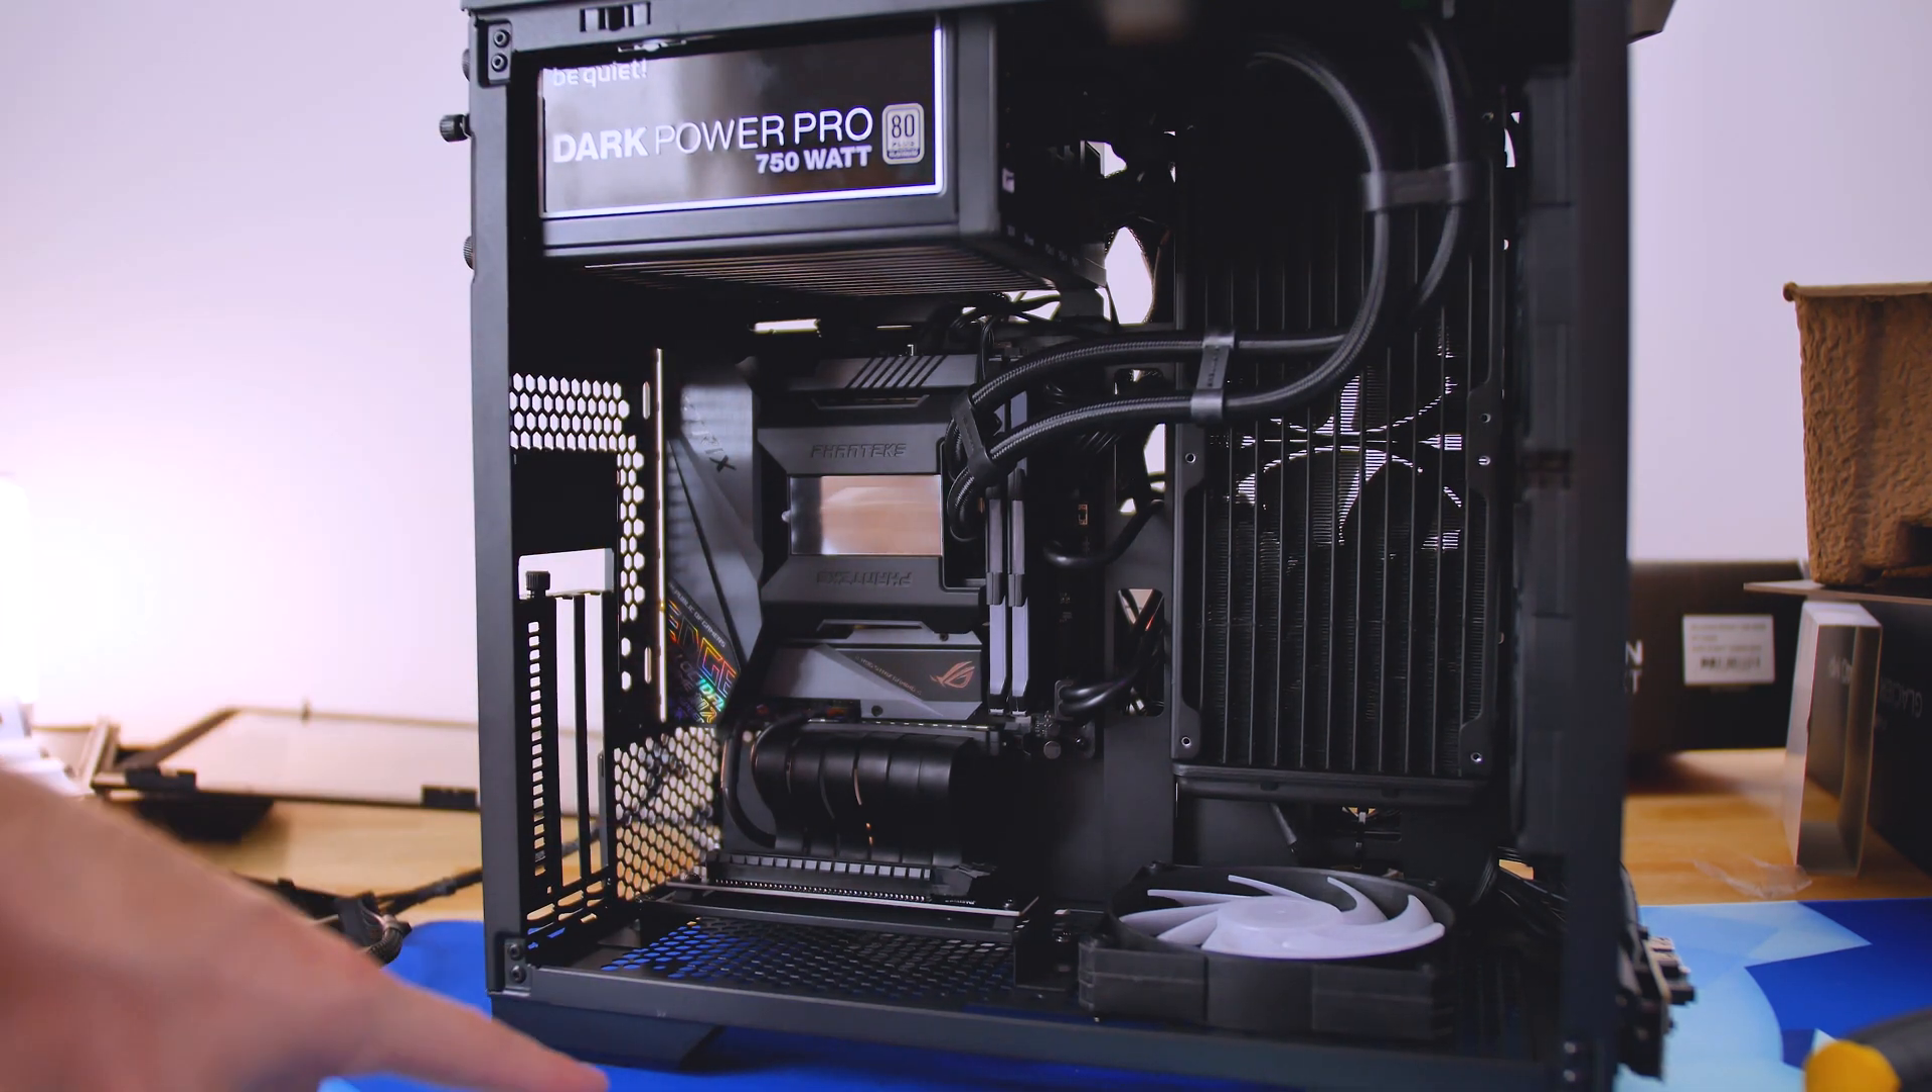All right, so I have pretty much everything installed except for the GPU.